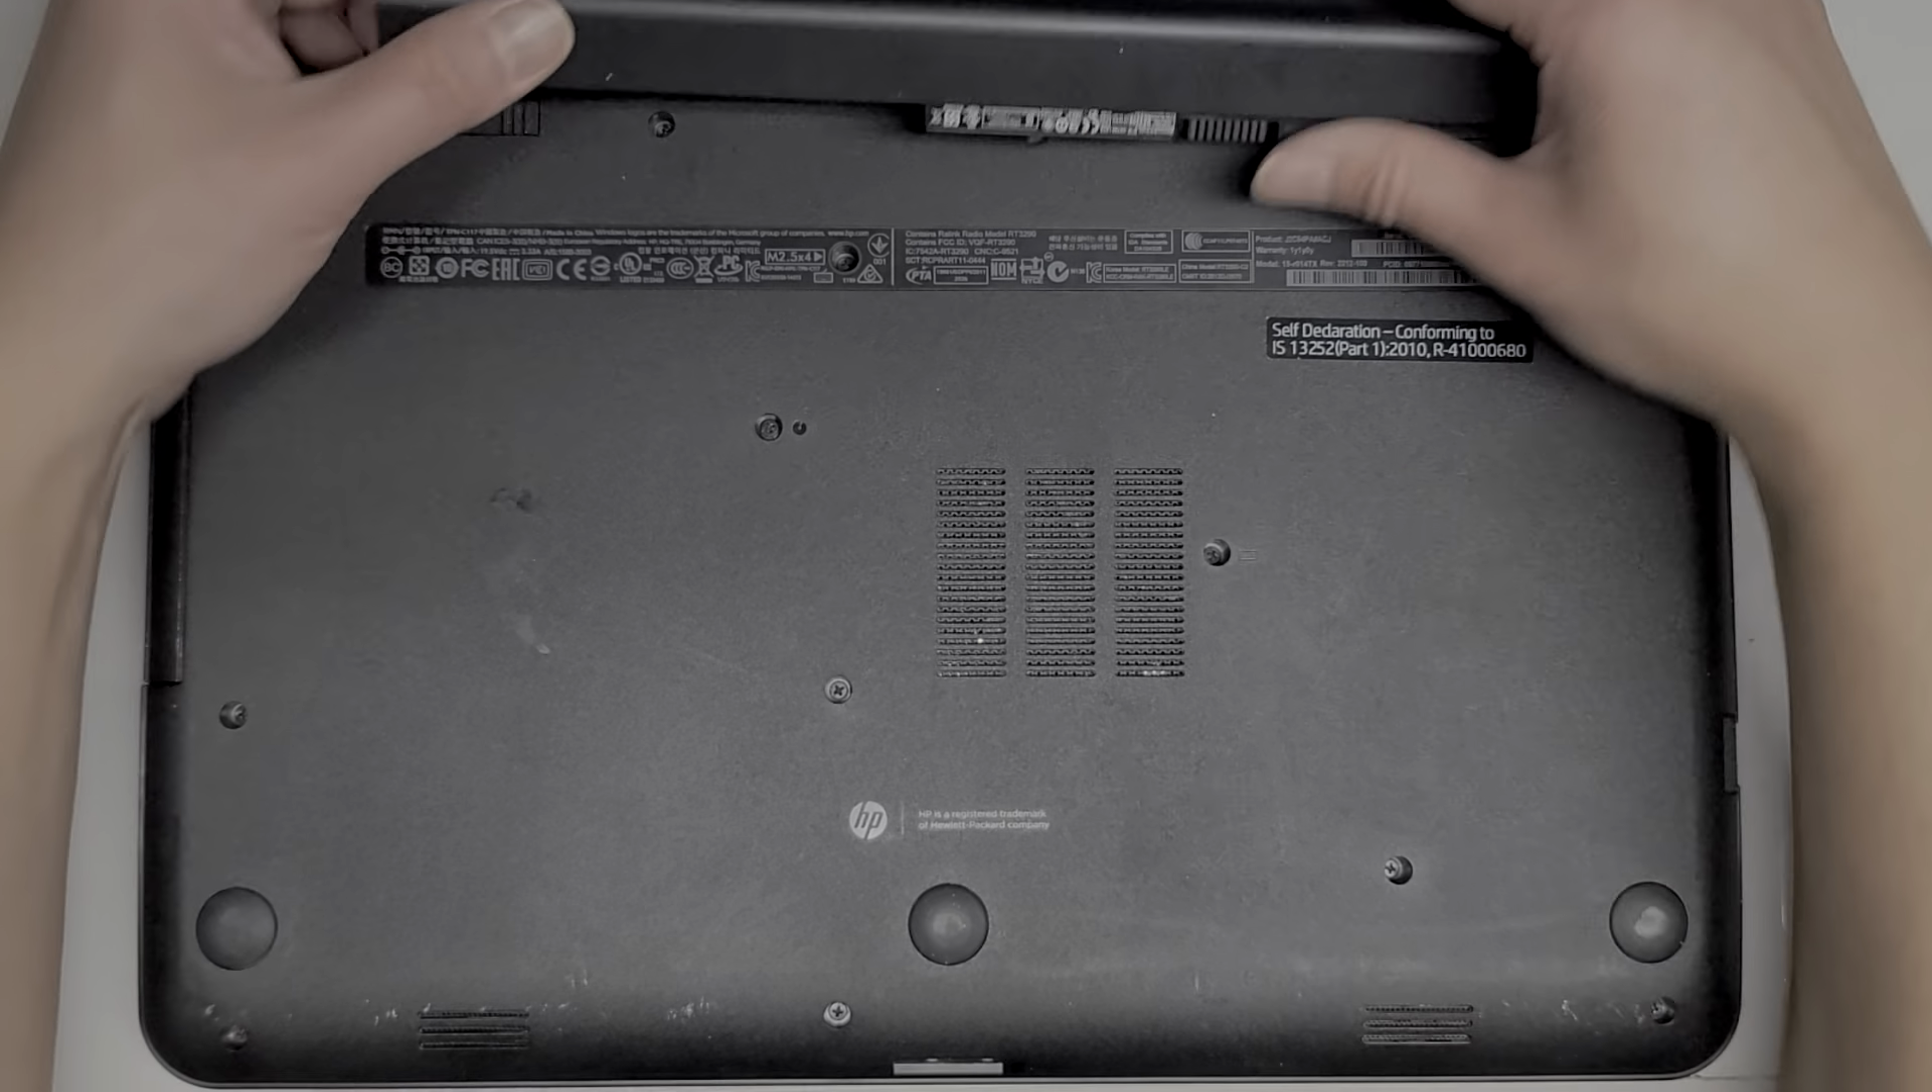All that's left is to put the battery back in.